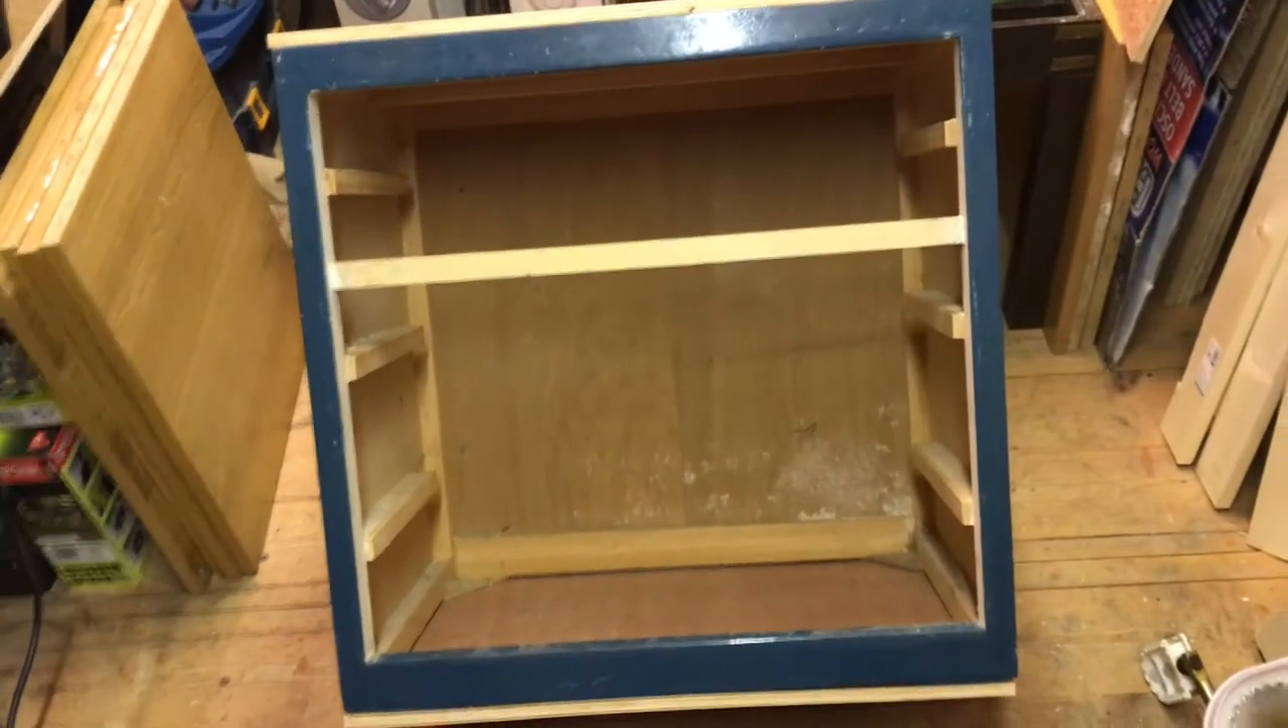Now you see we've got the top up there the base down there now just need to put some casters on it.